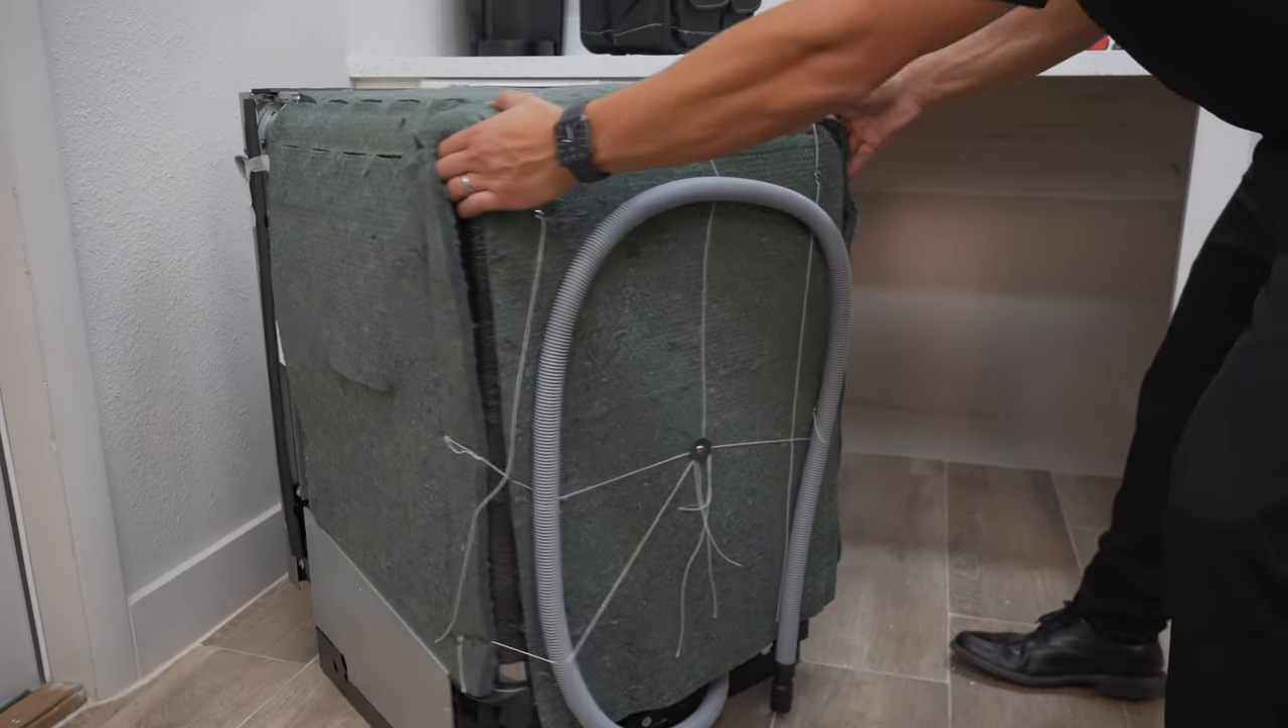So, Samsung actually equips the drain hose already pre-attached. And it's secured to the back as you see.